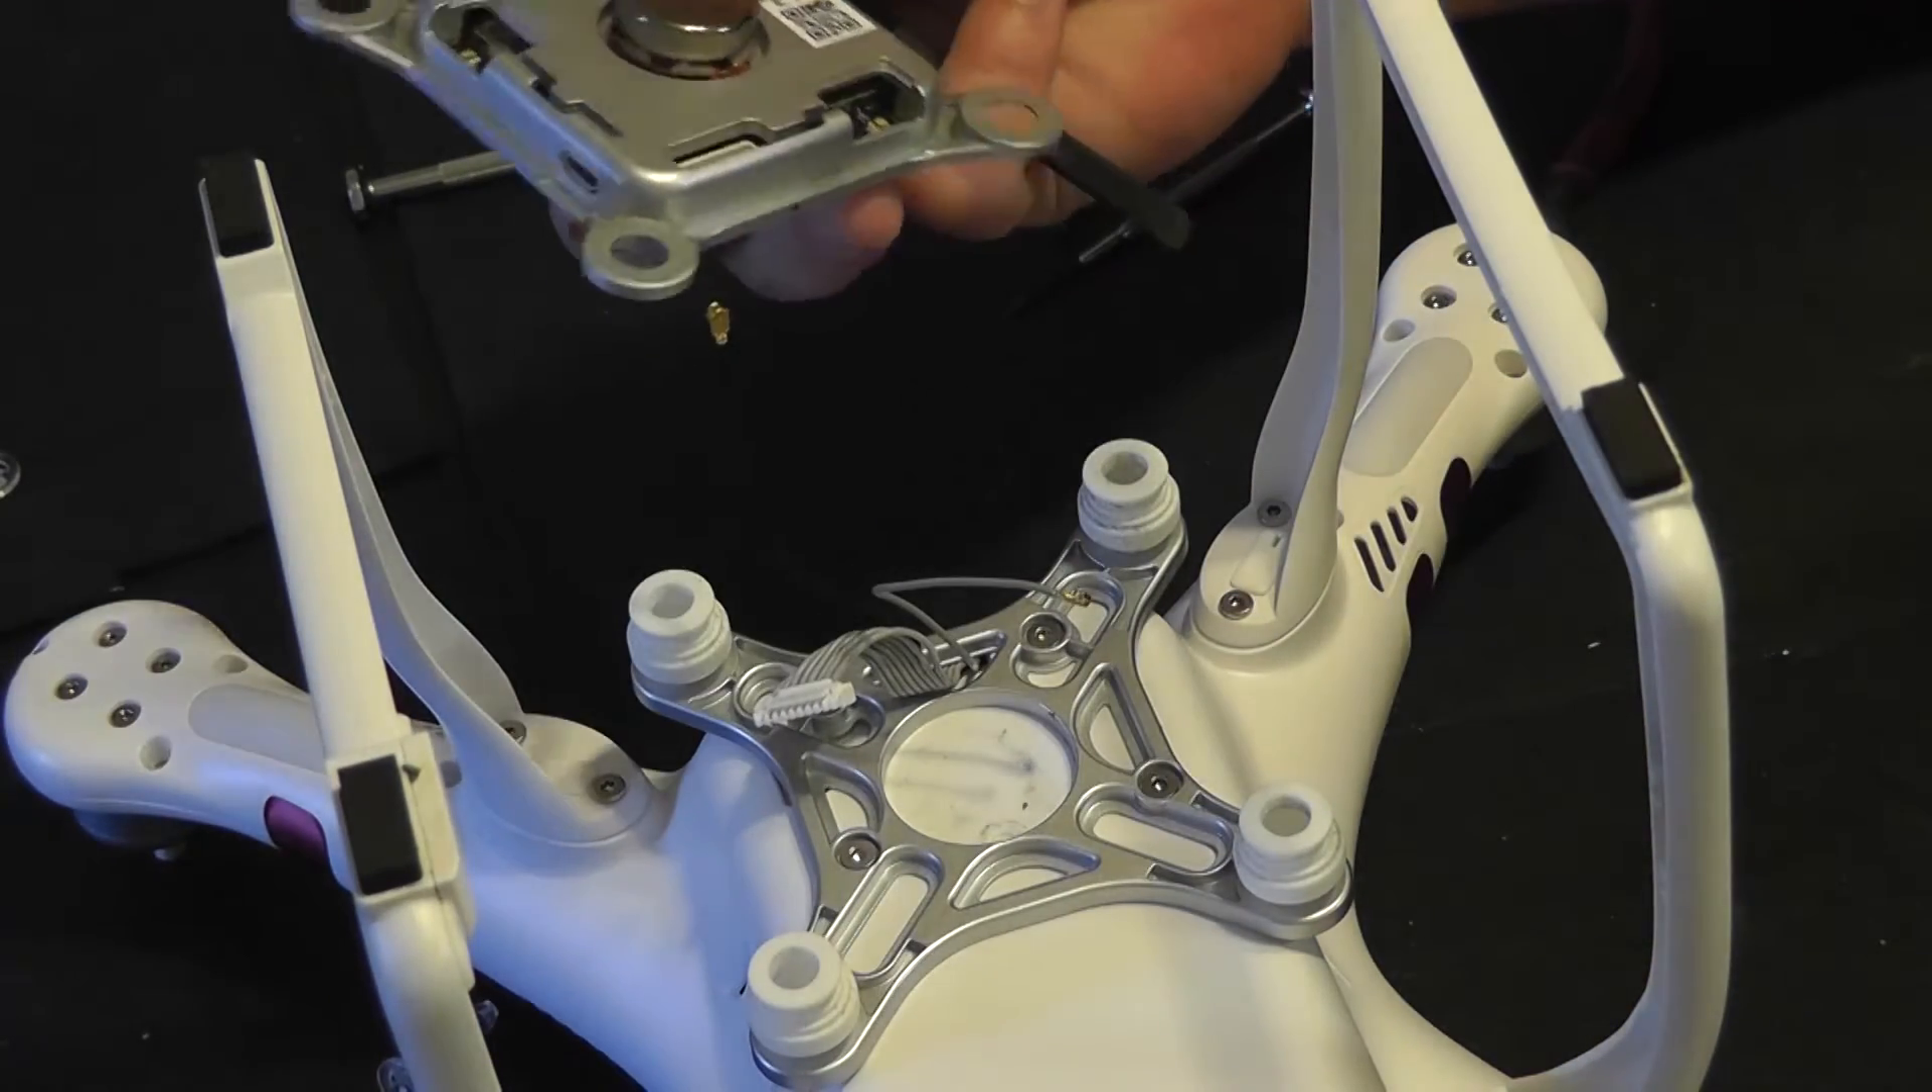Our broken gimbal assembly has been removed.